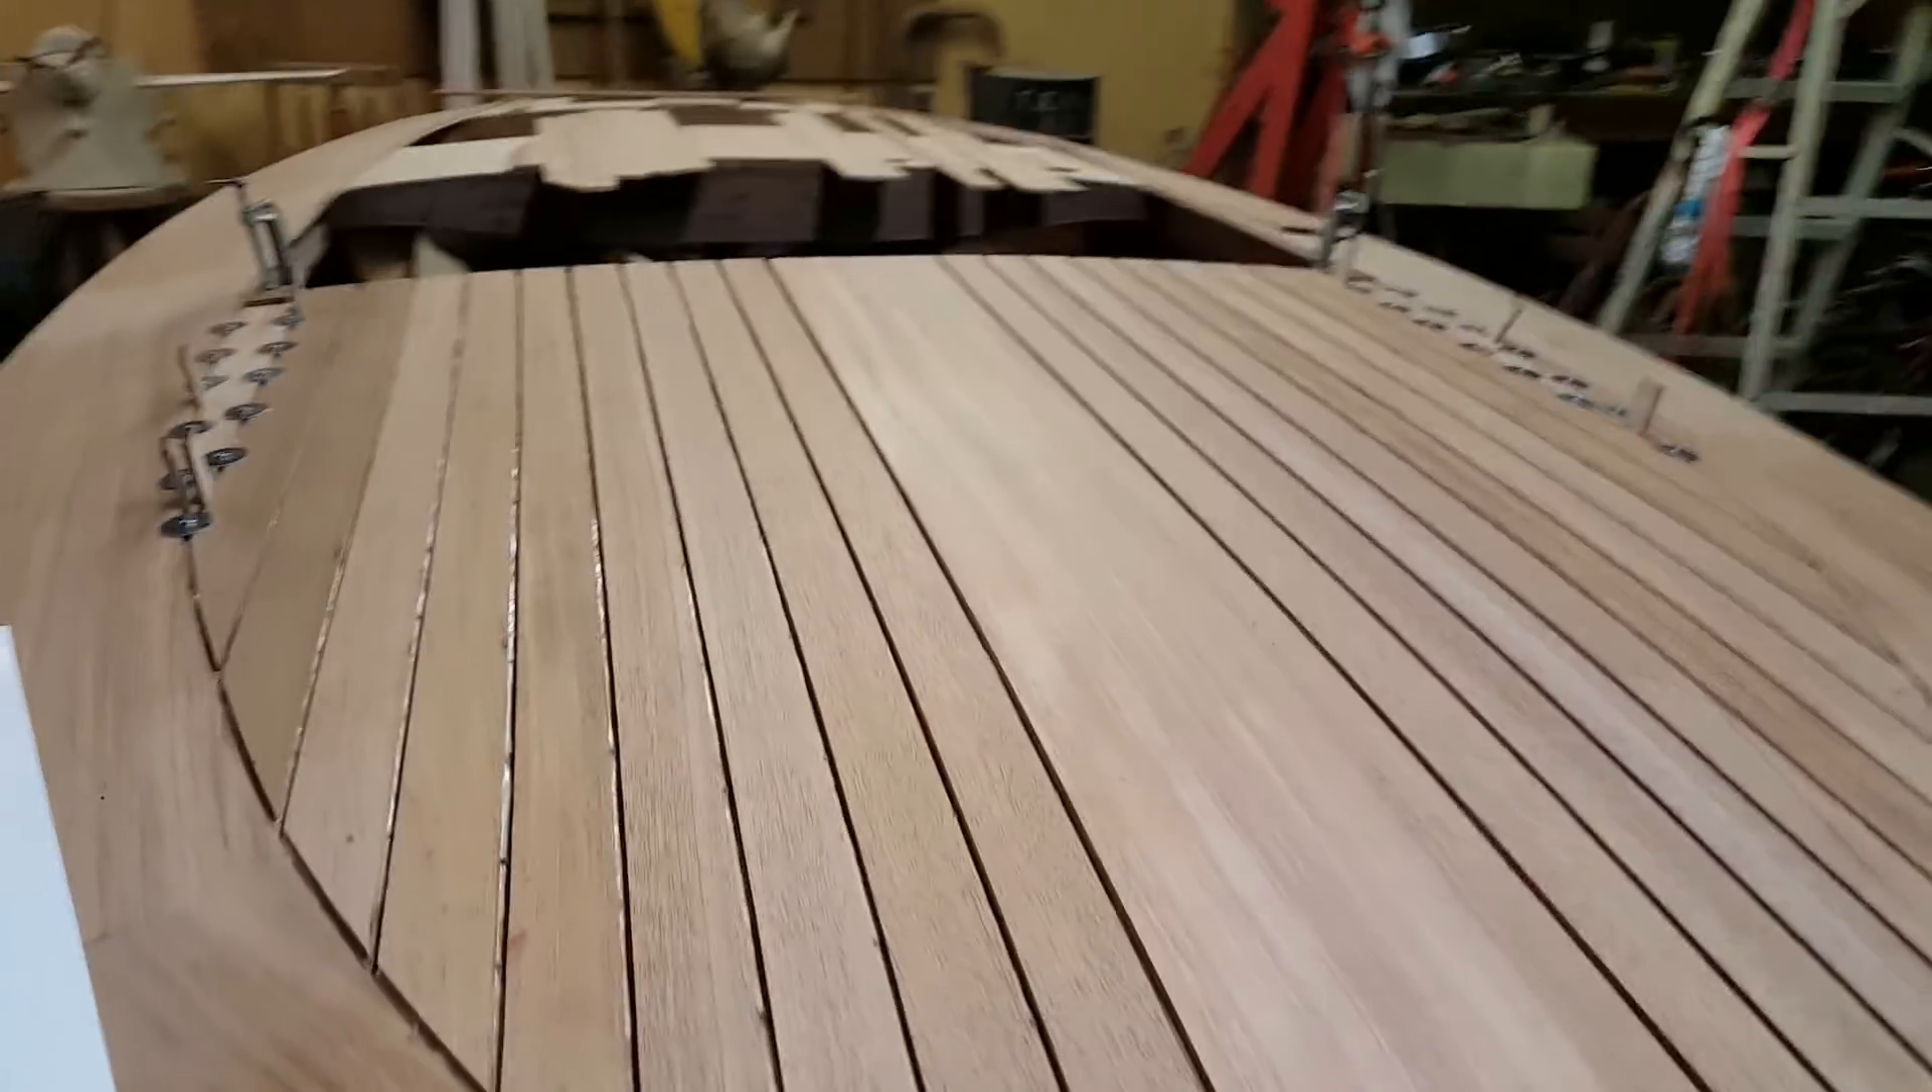So the bow is officially done as far as planking glued down.